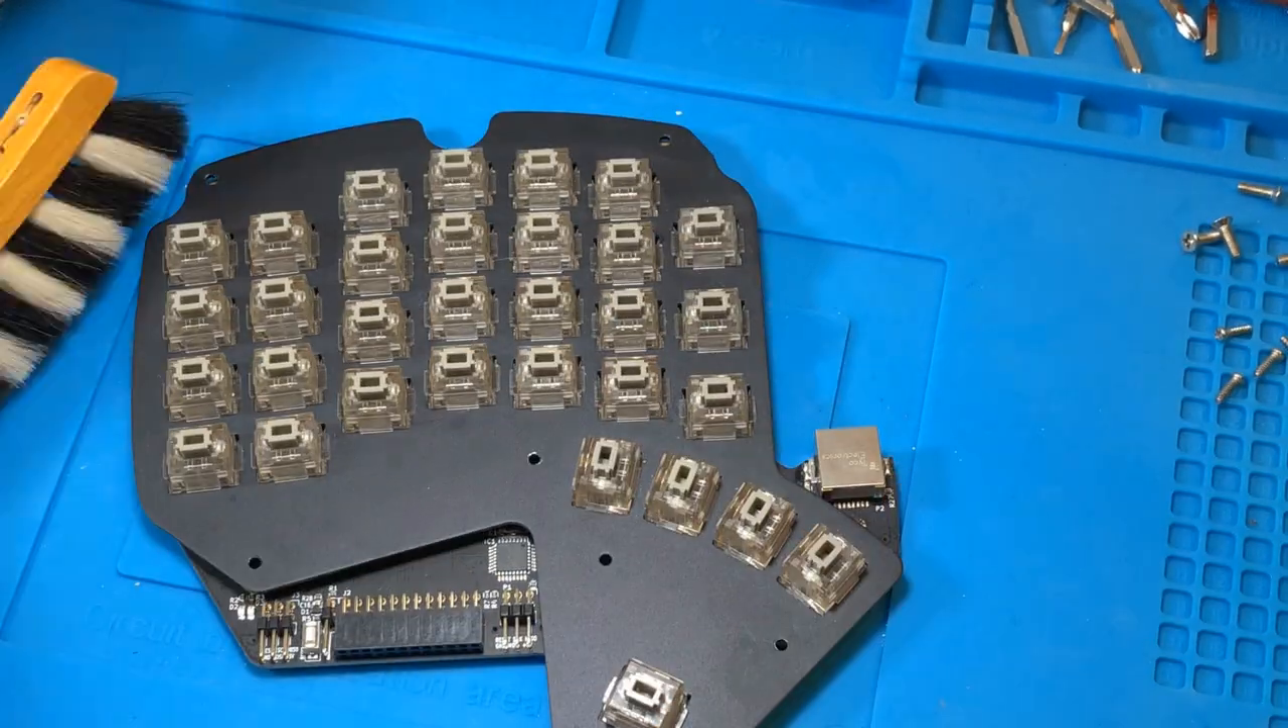All of the keycaps are removed.